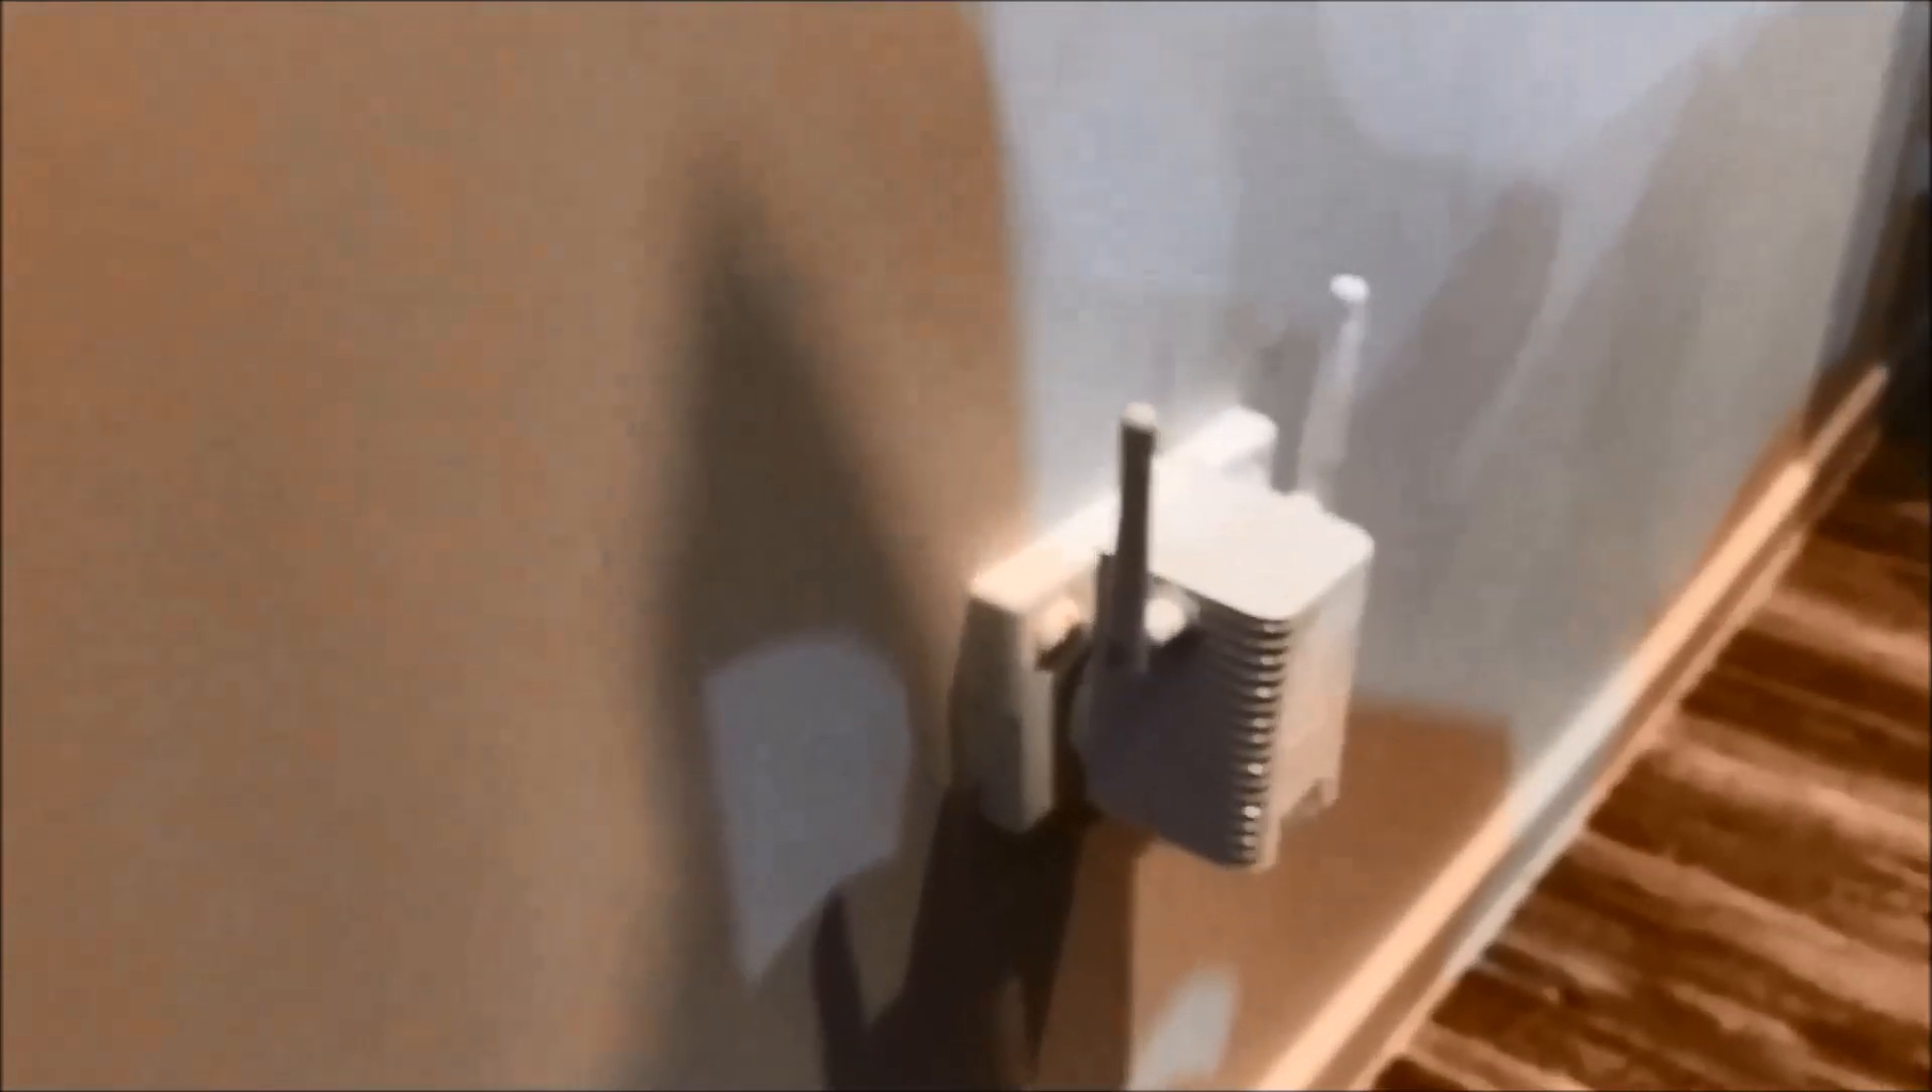The chime pro has been installed here just near my ring doorbell to increase the network and it is all installed.